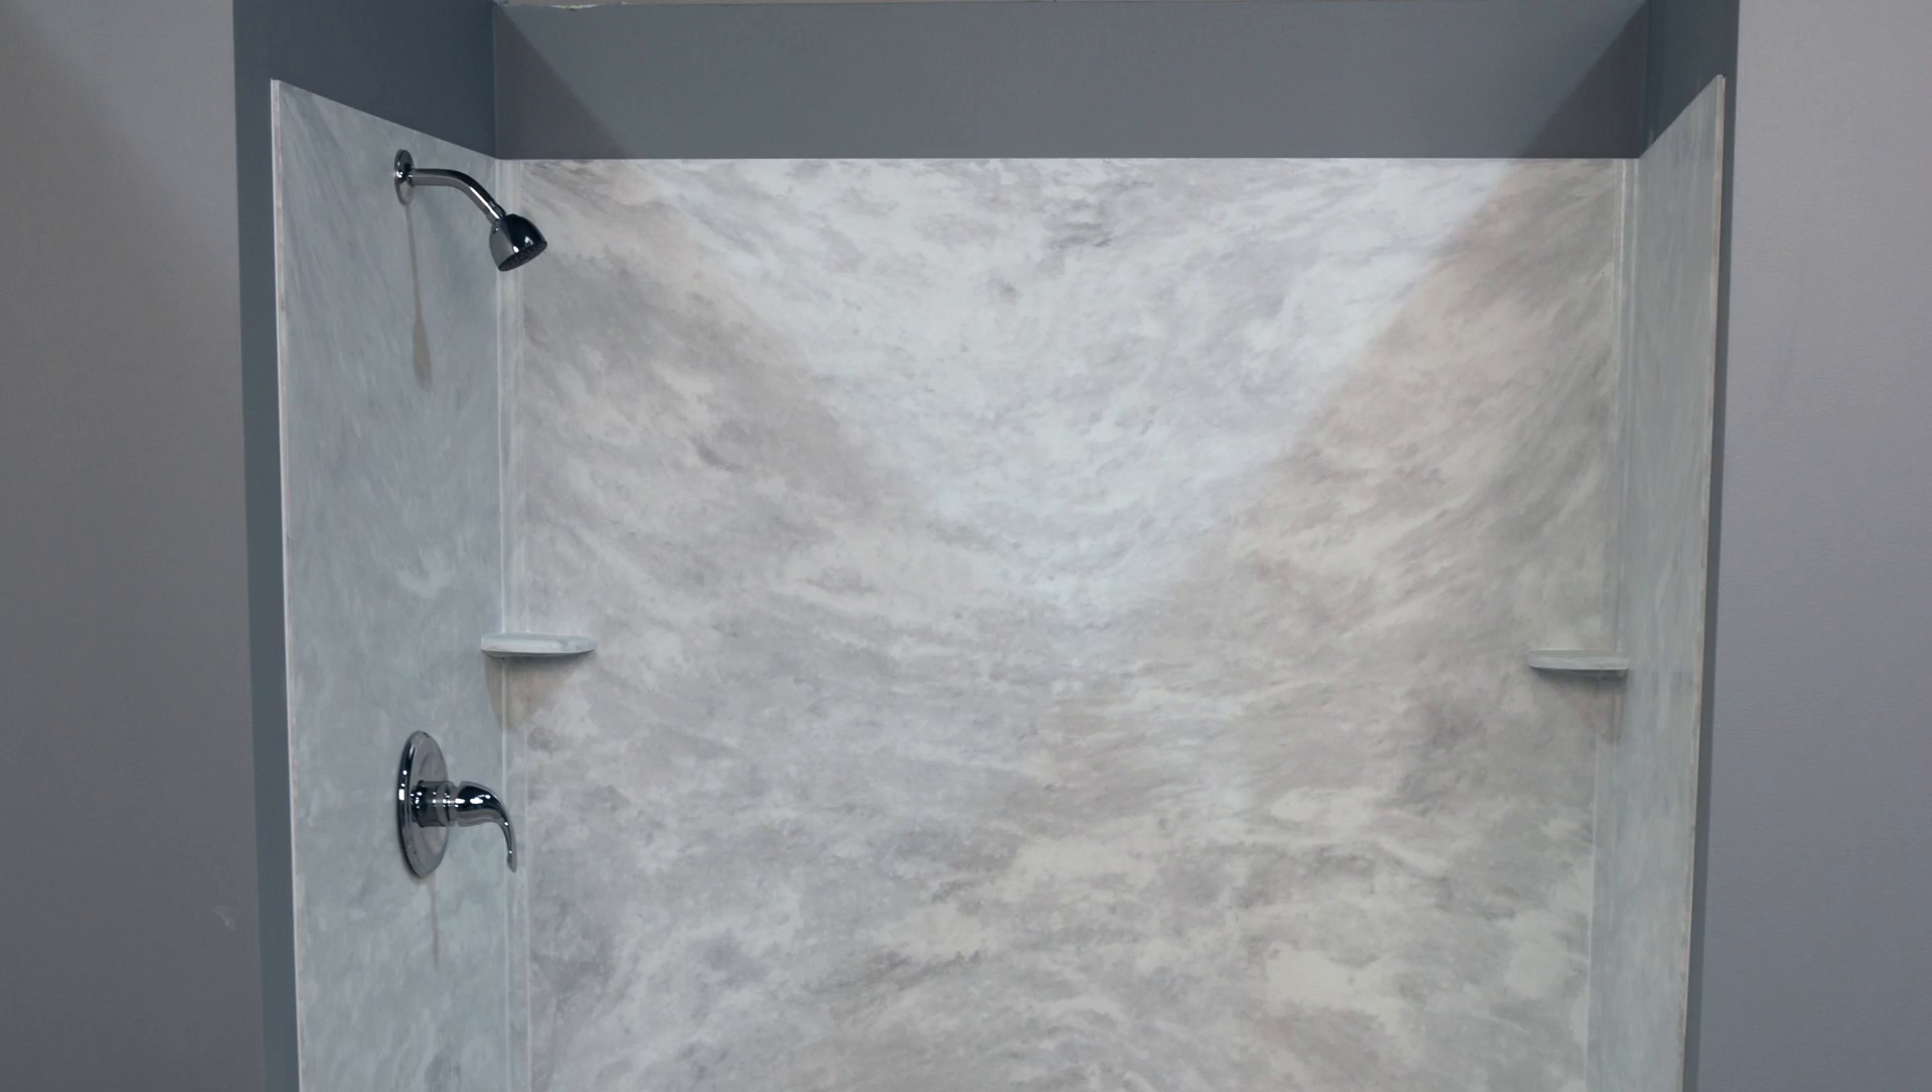Now you have installed your very own Swanstone shower, which you will enjoy for years to come.